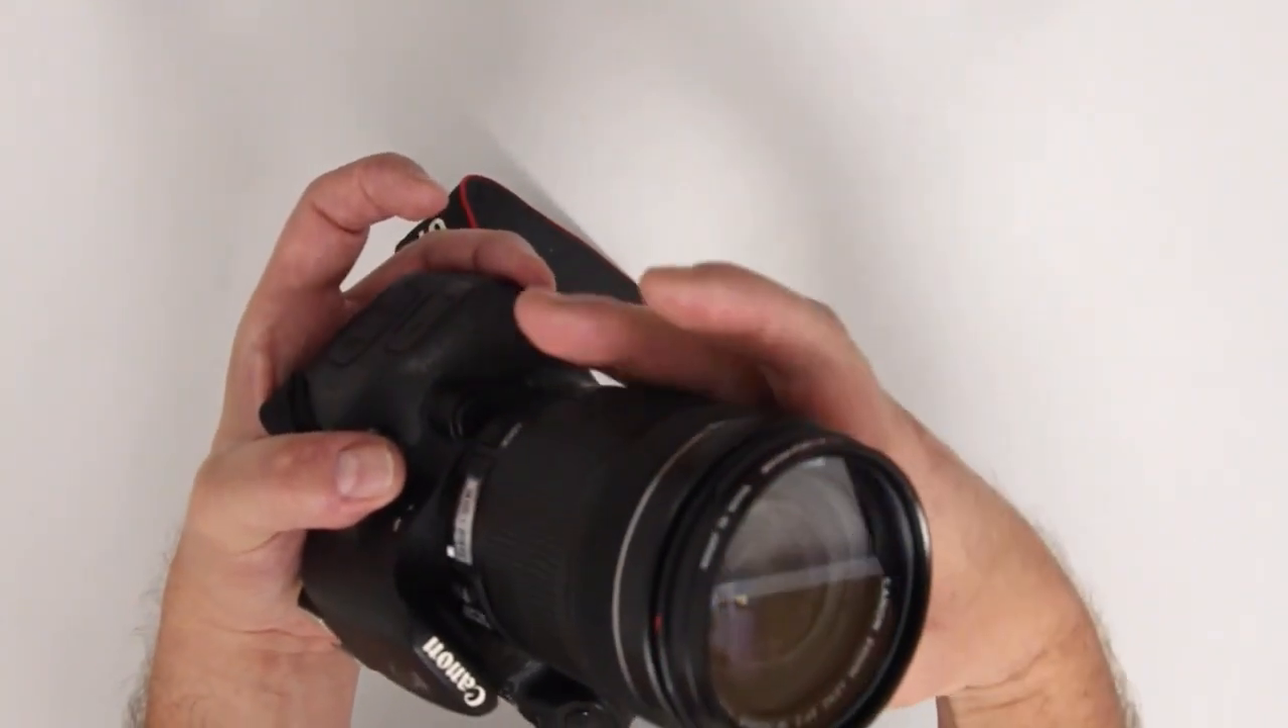Lens is in place.